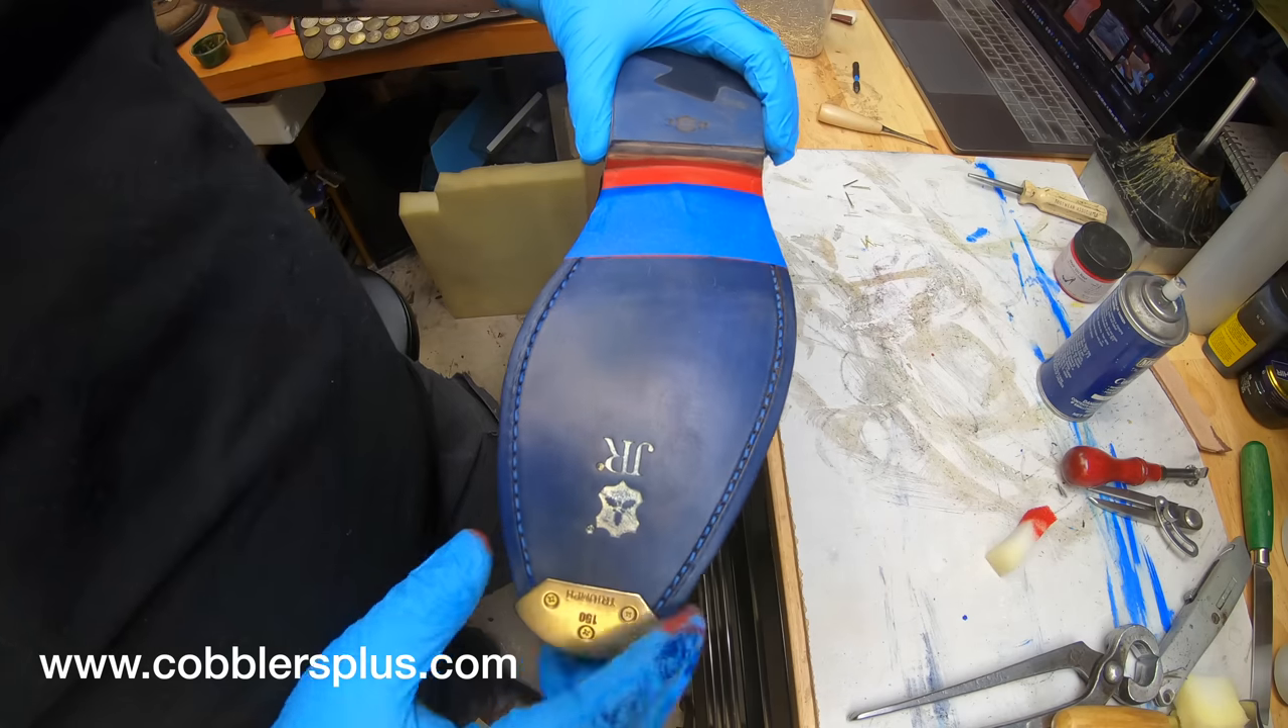So, we've got the toe plates on and everything.